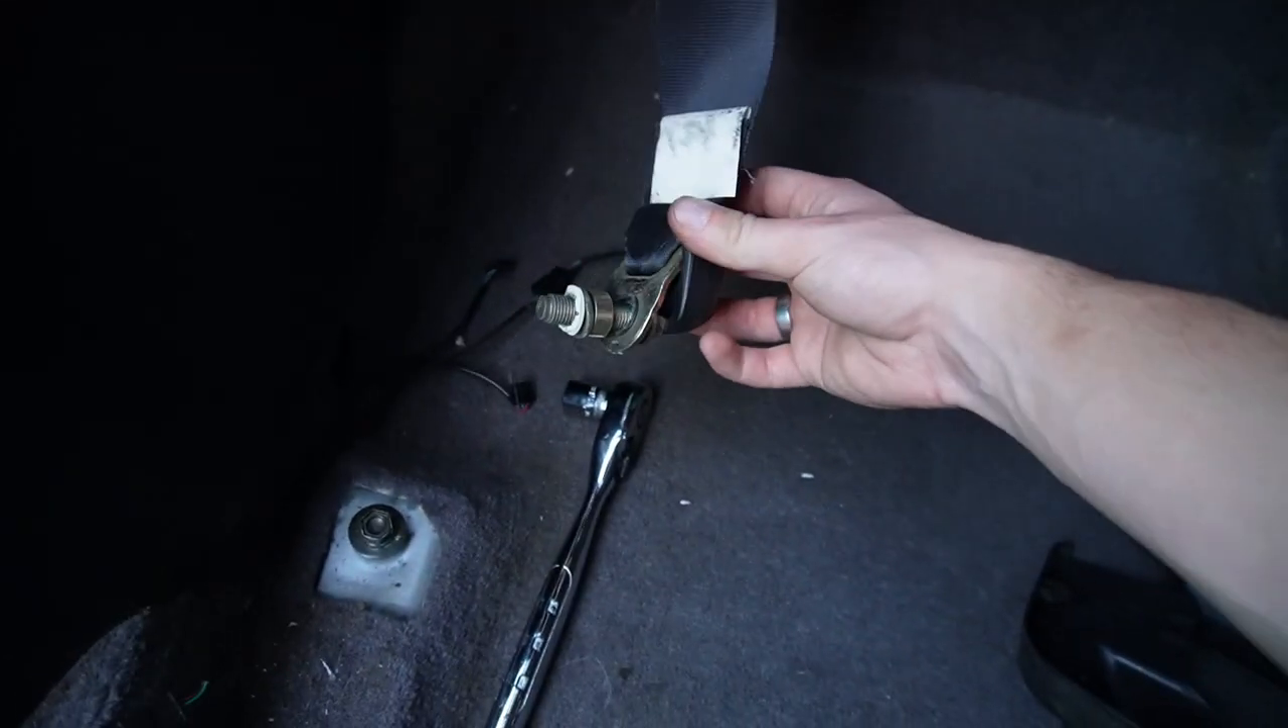I got the seatbelt bottom undone.